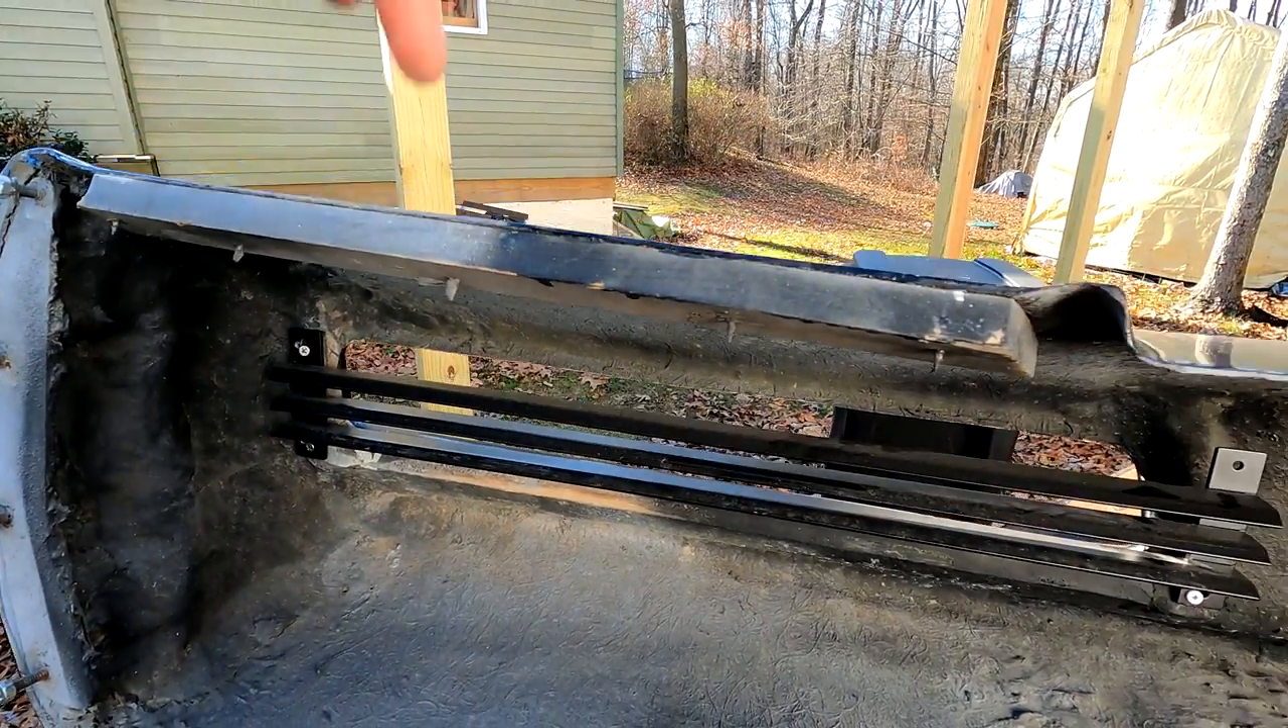You can see the screws sticking out from the wood.